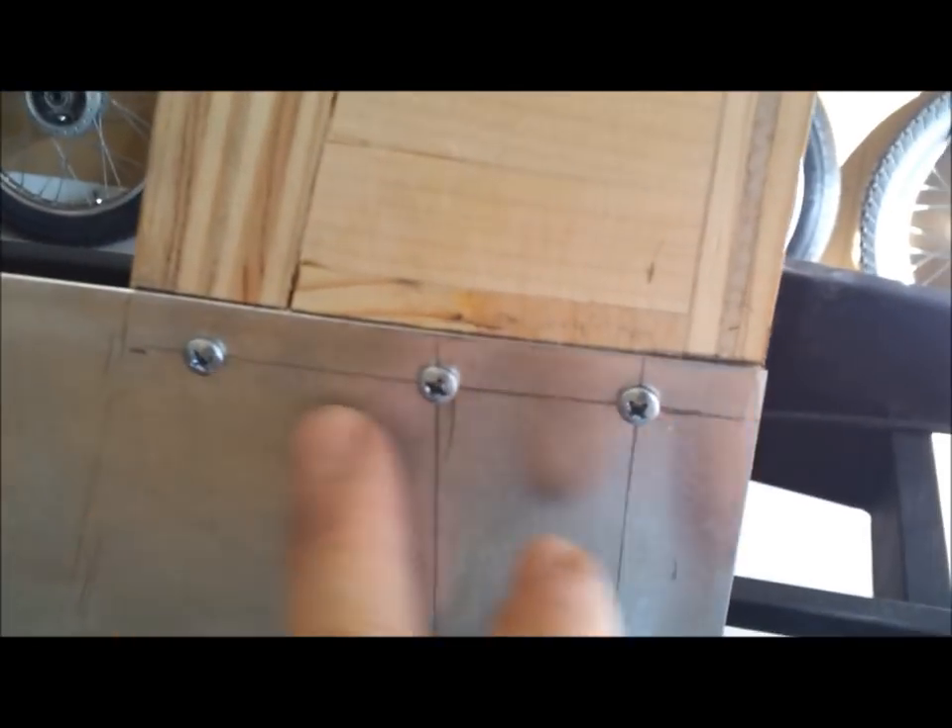Well, I'm making decent progress putting this panel on. I installed the wood screw part of it here.